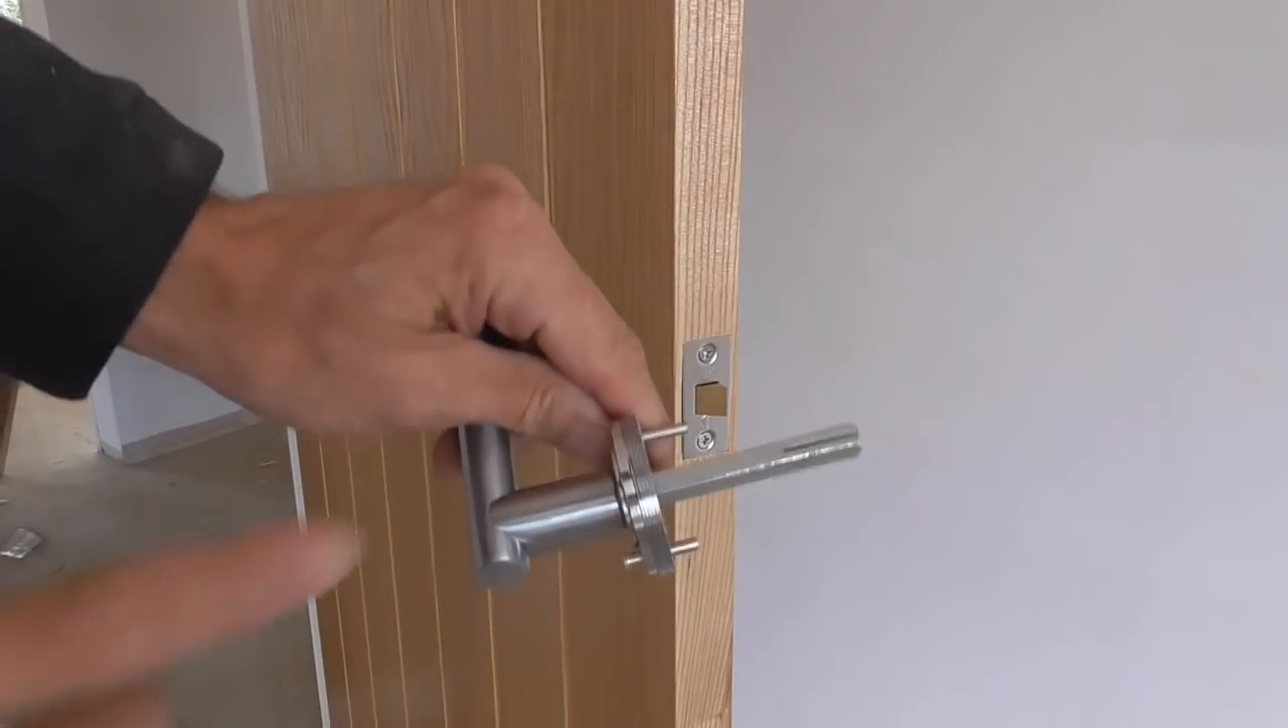Now we can get the handle ready. Right, so I've attached the spindle.